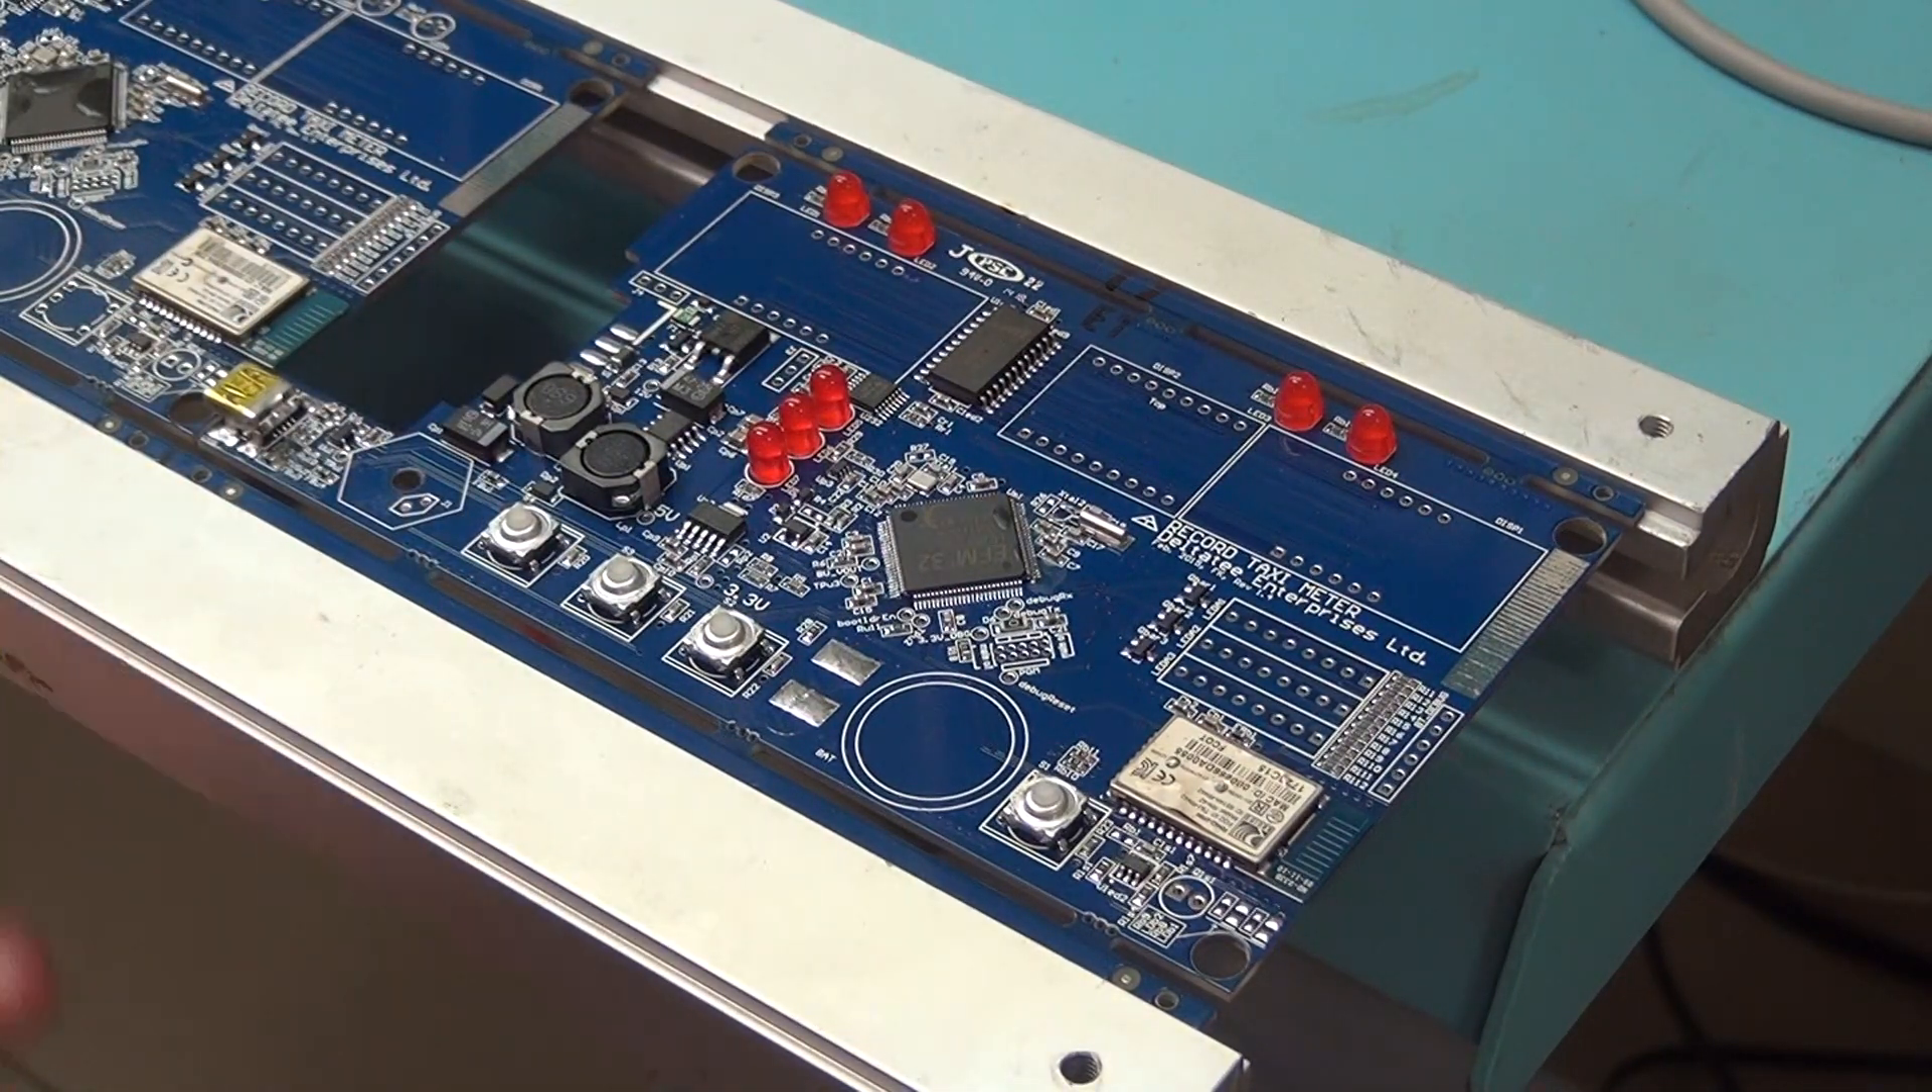So now all the little red leds are done.